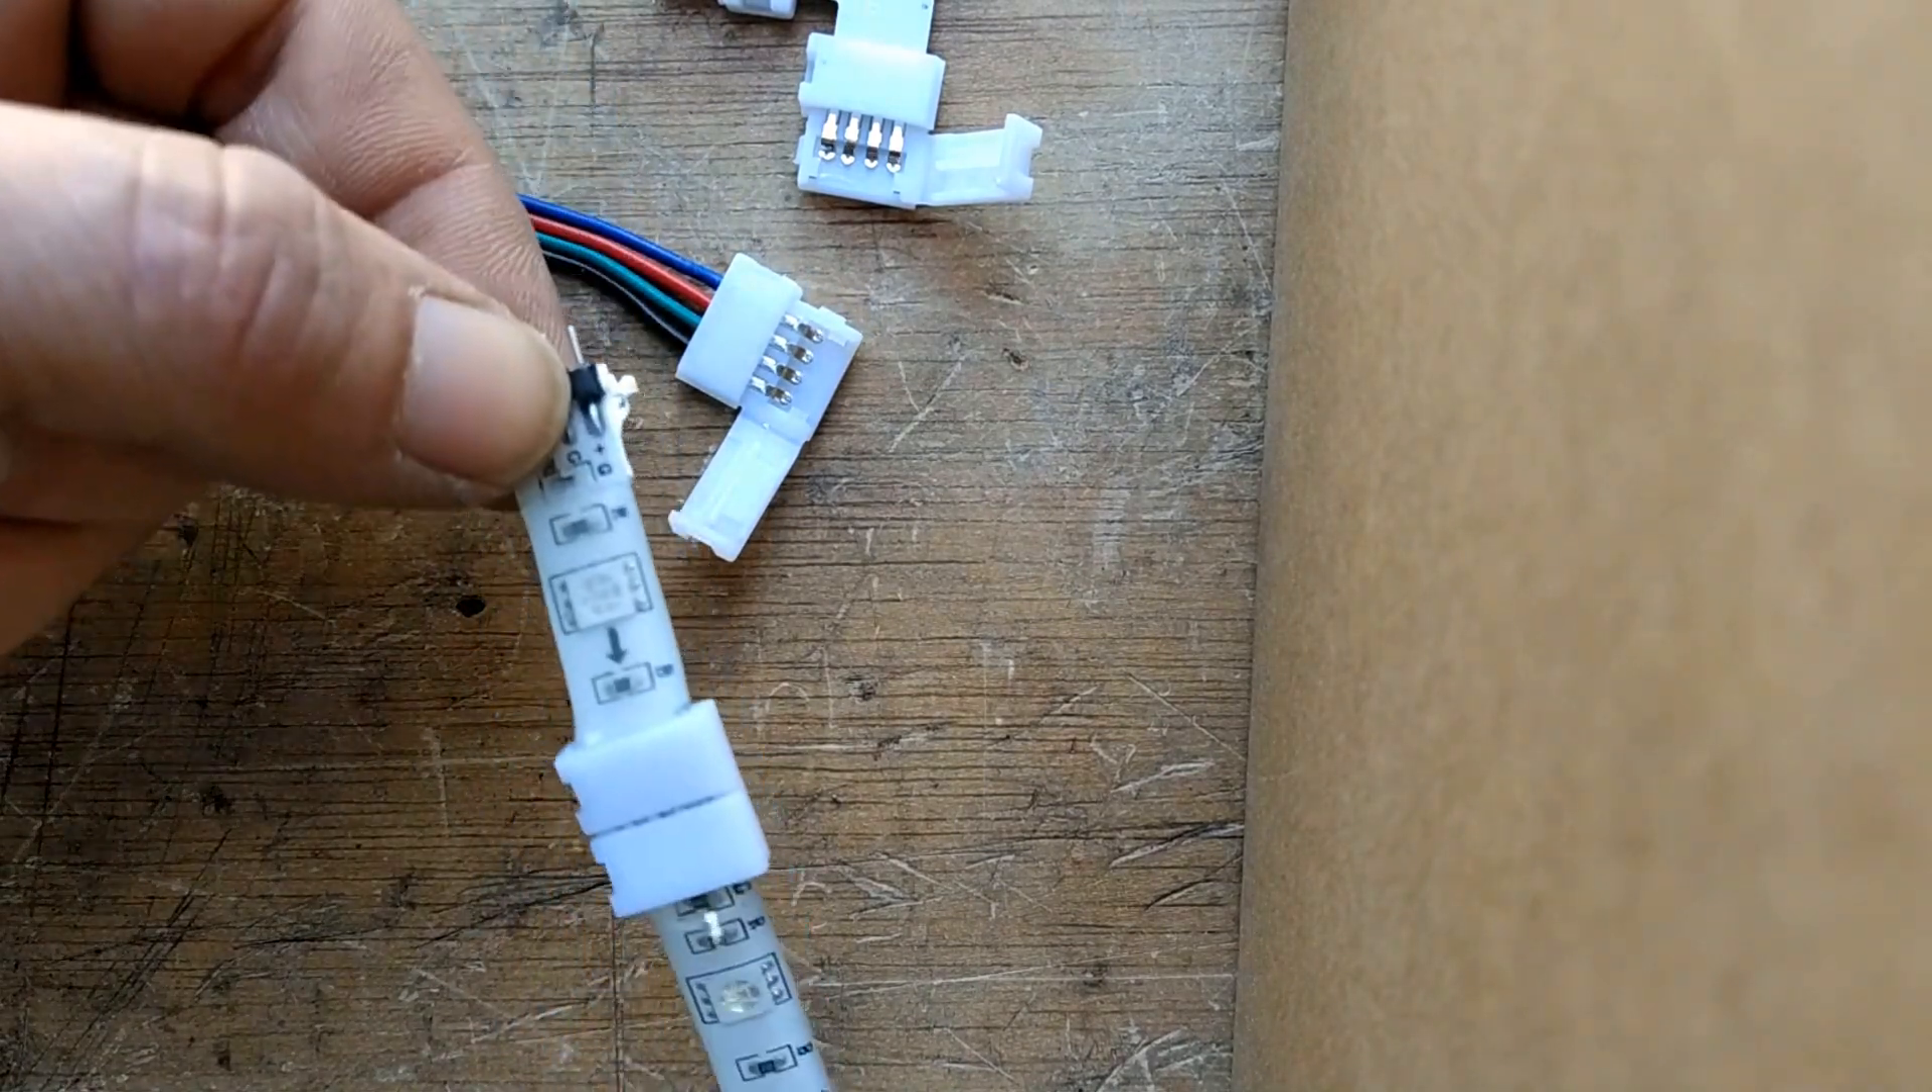Then the last thing you have to do is just close these connectors off and there you go that's a connected strip.